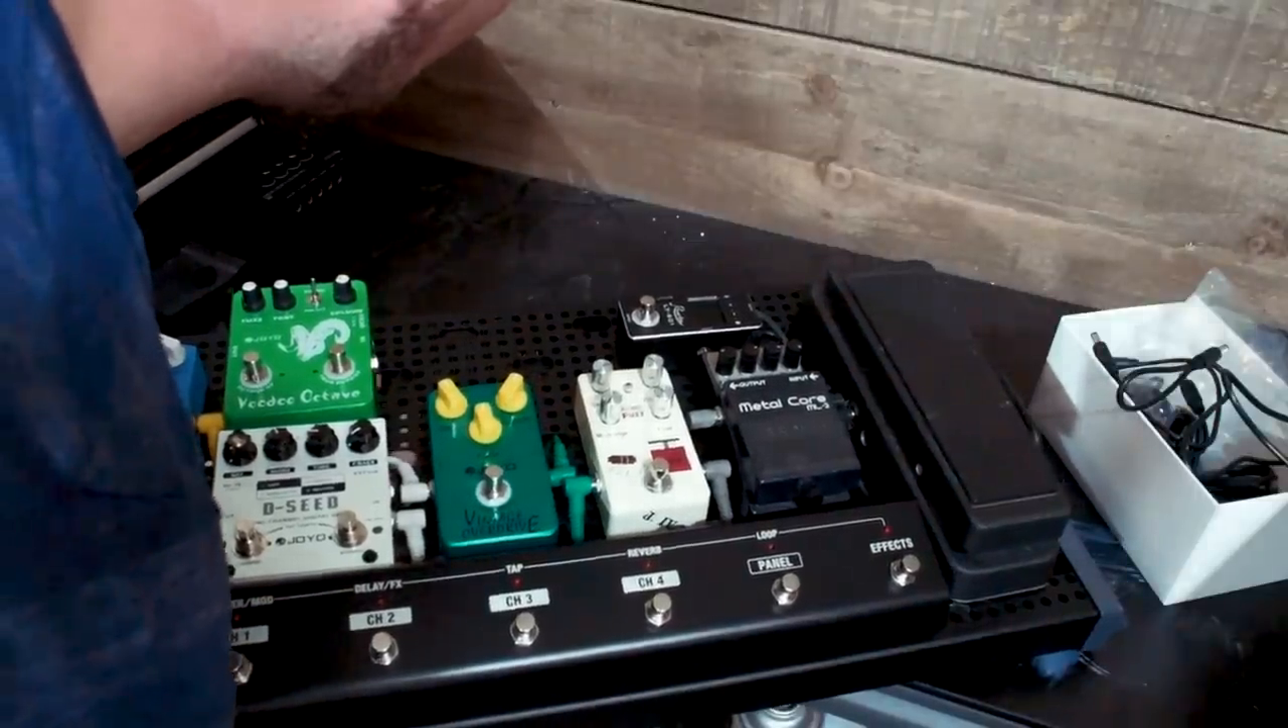That is about it for getting all of these pedals mounted they're basically all in place now.